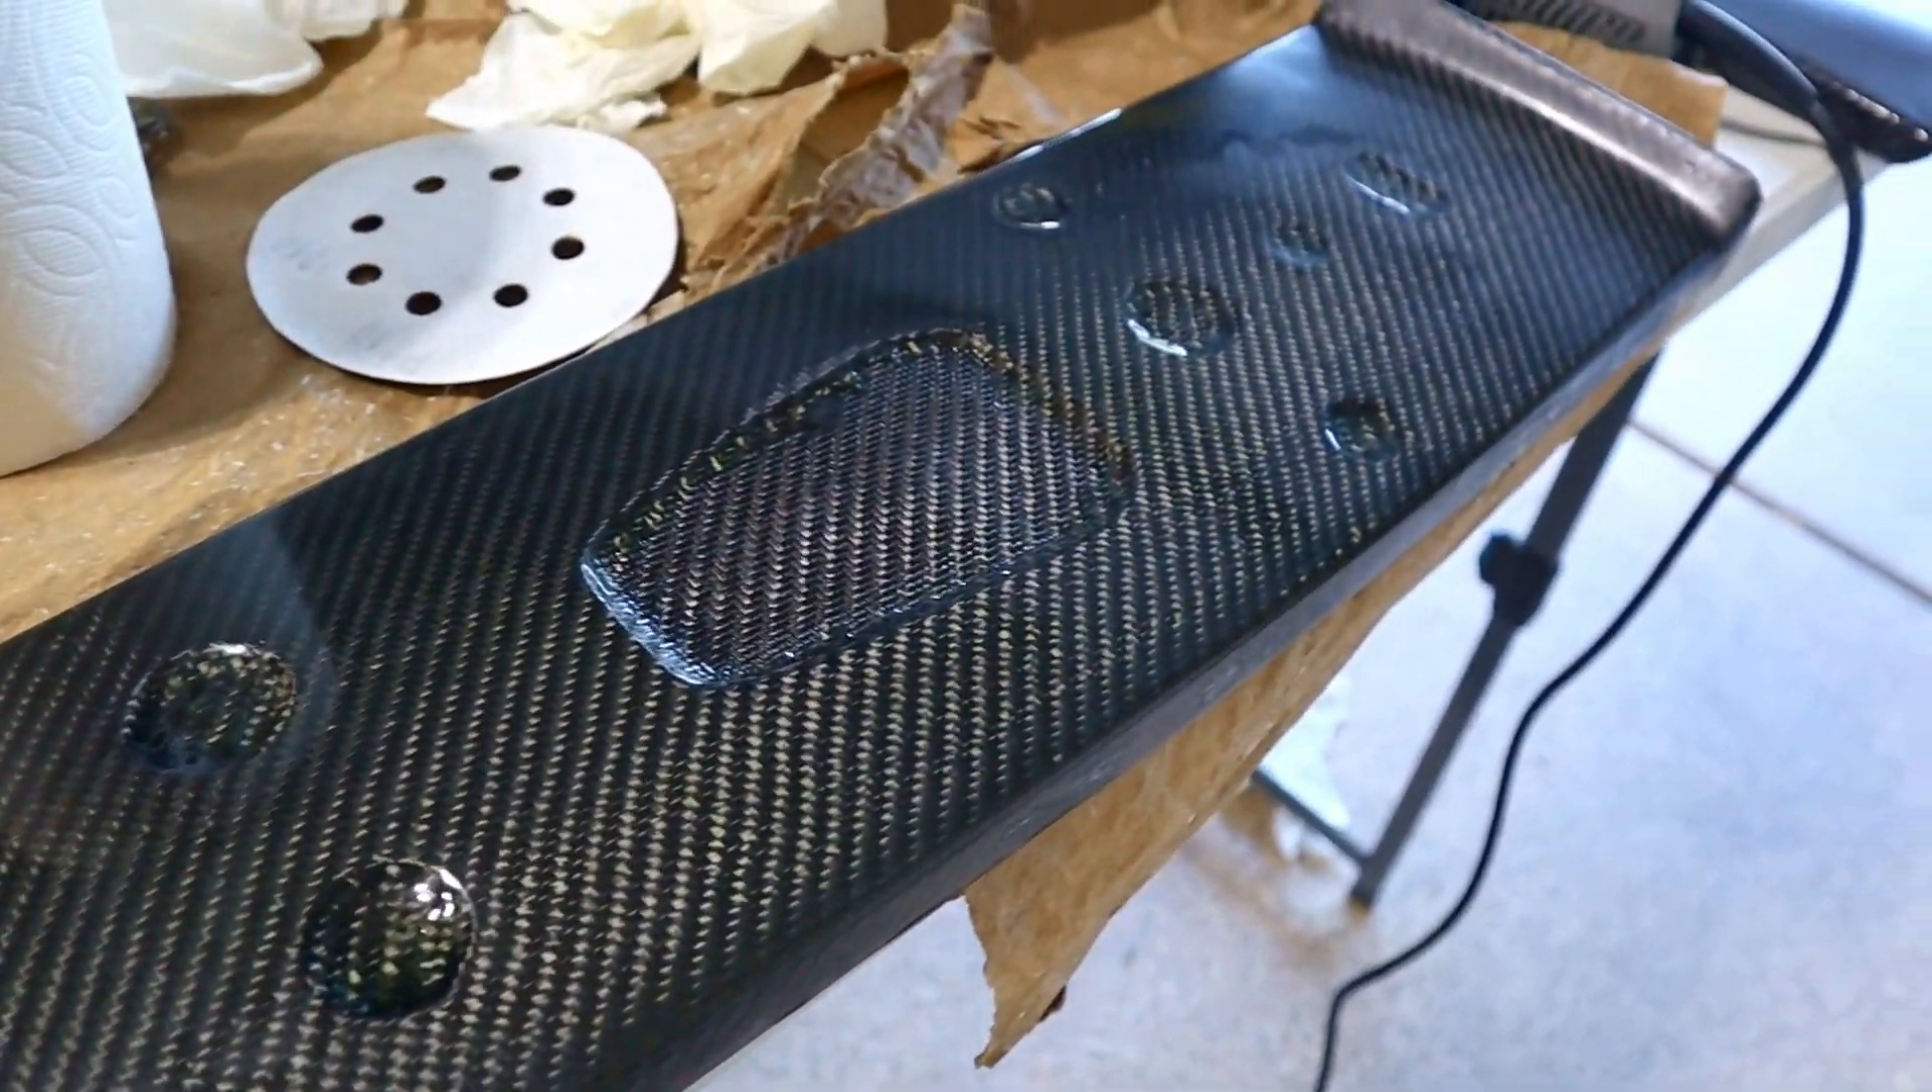All that's left is cutting out all the holes that were there before and getting all the gauges and gear selector and things mounted.